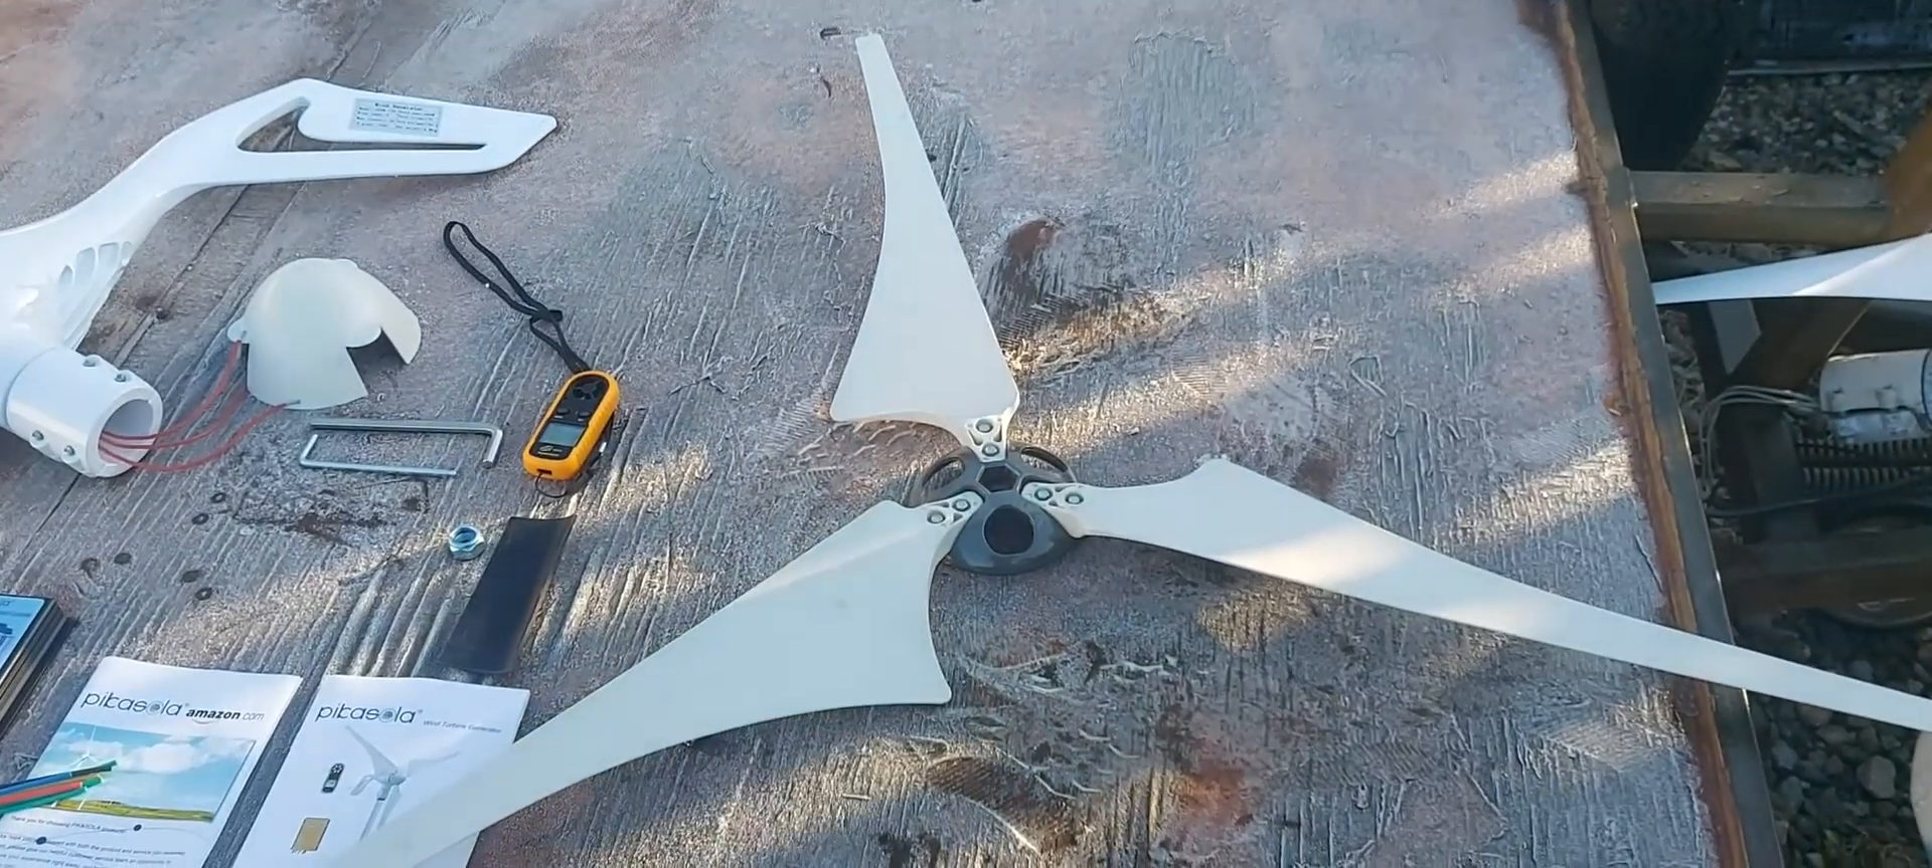That's now the hub unit and all three blades attached.